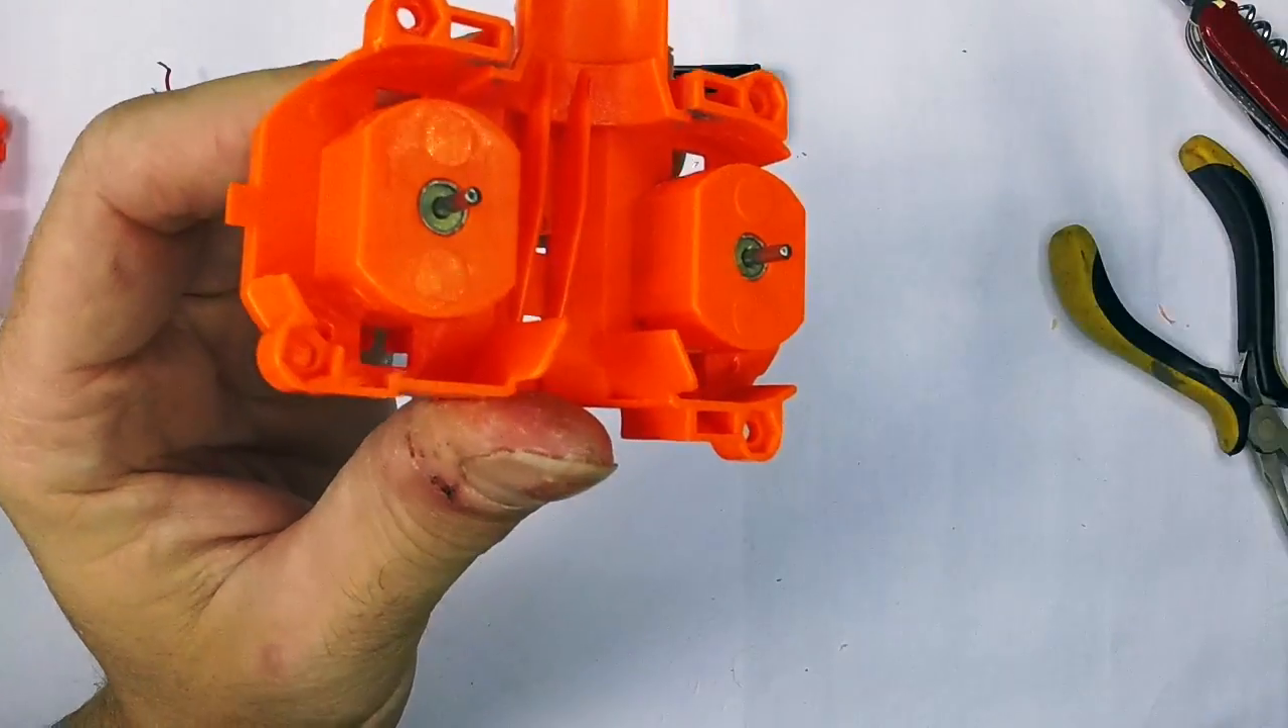Okay, so there we can see the motors installed in the cage.